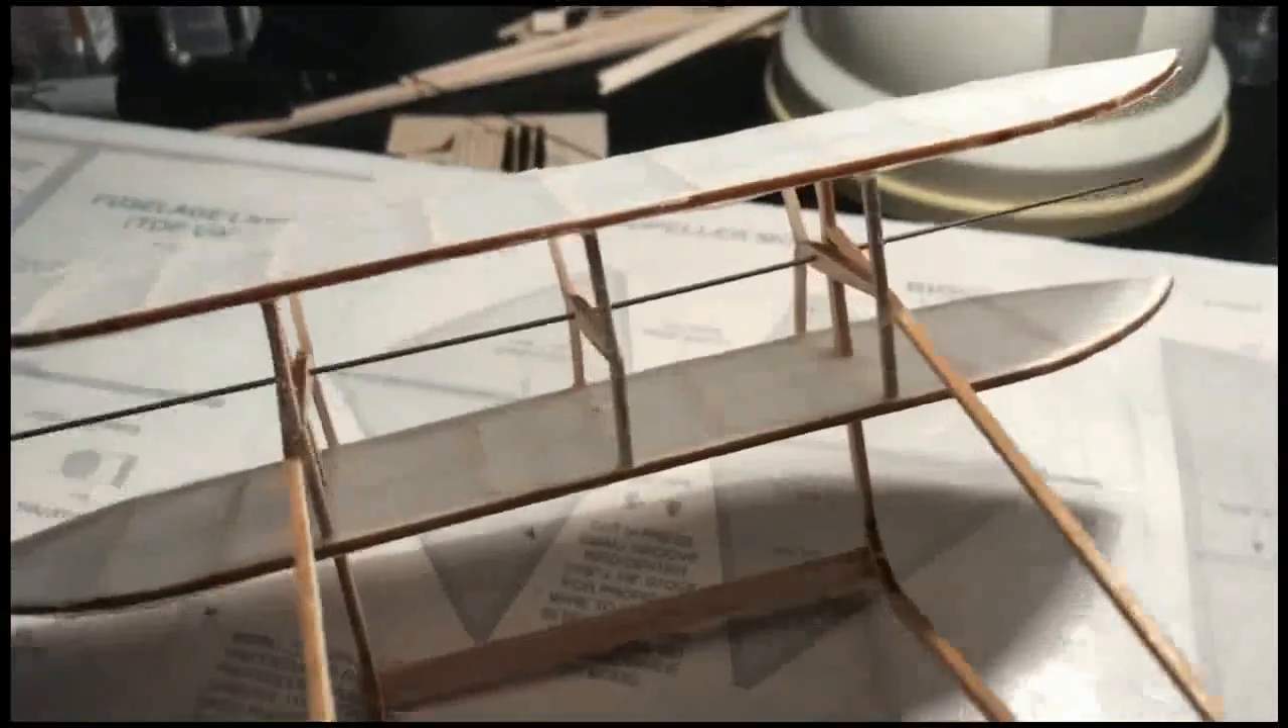We've got the upper and lower elevators all assembled and put into position on the fuselage.